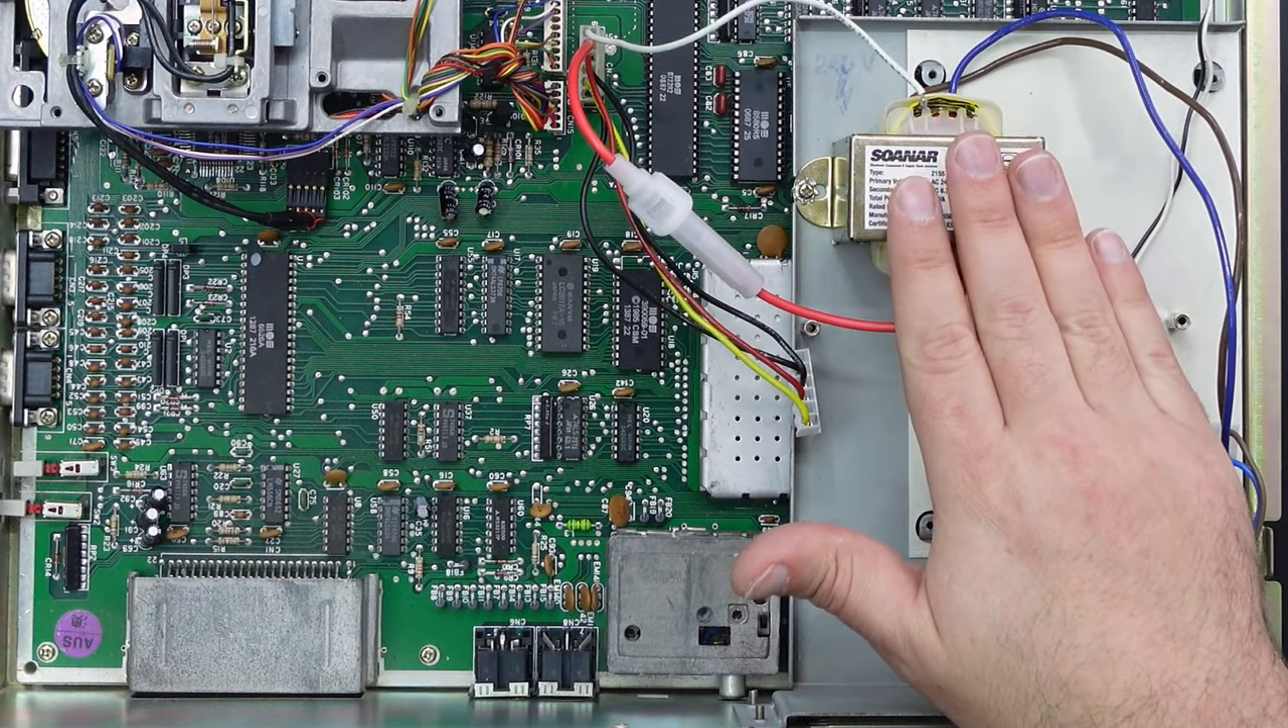All right so whip off the cover and as you can see I've already put in an AC transformer for the AC supply.